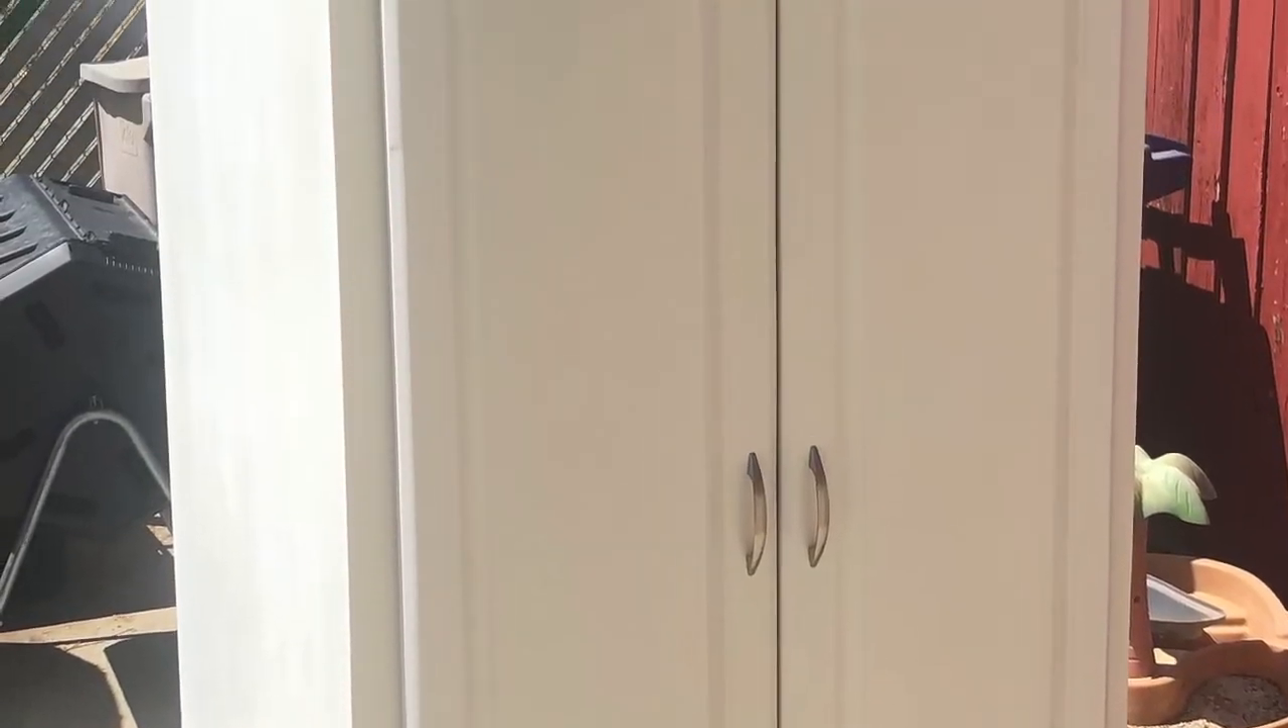With the handles installed, at last the project is done.